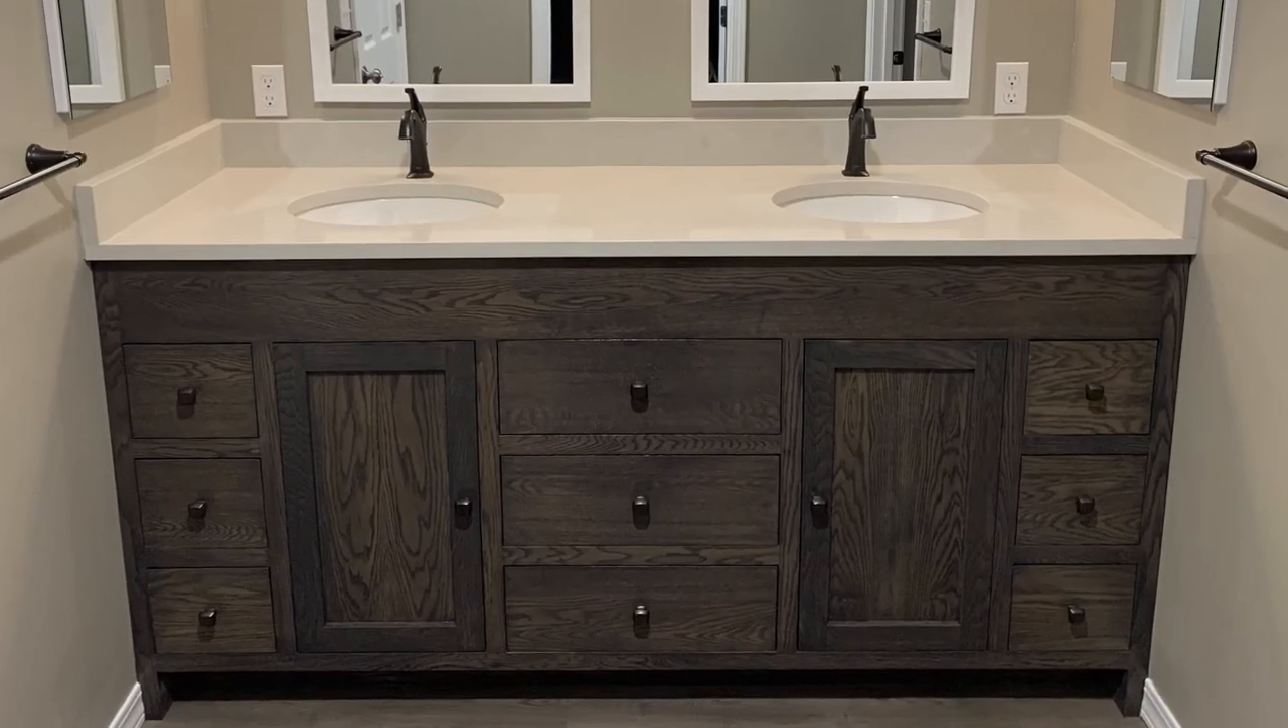With that complete, the vanity was carried upstairs to the bathroom that was being remodeled, where it fit into the space perfectly.